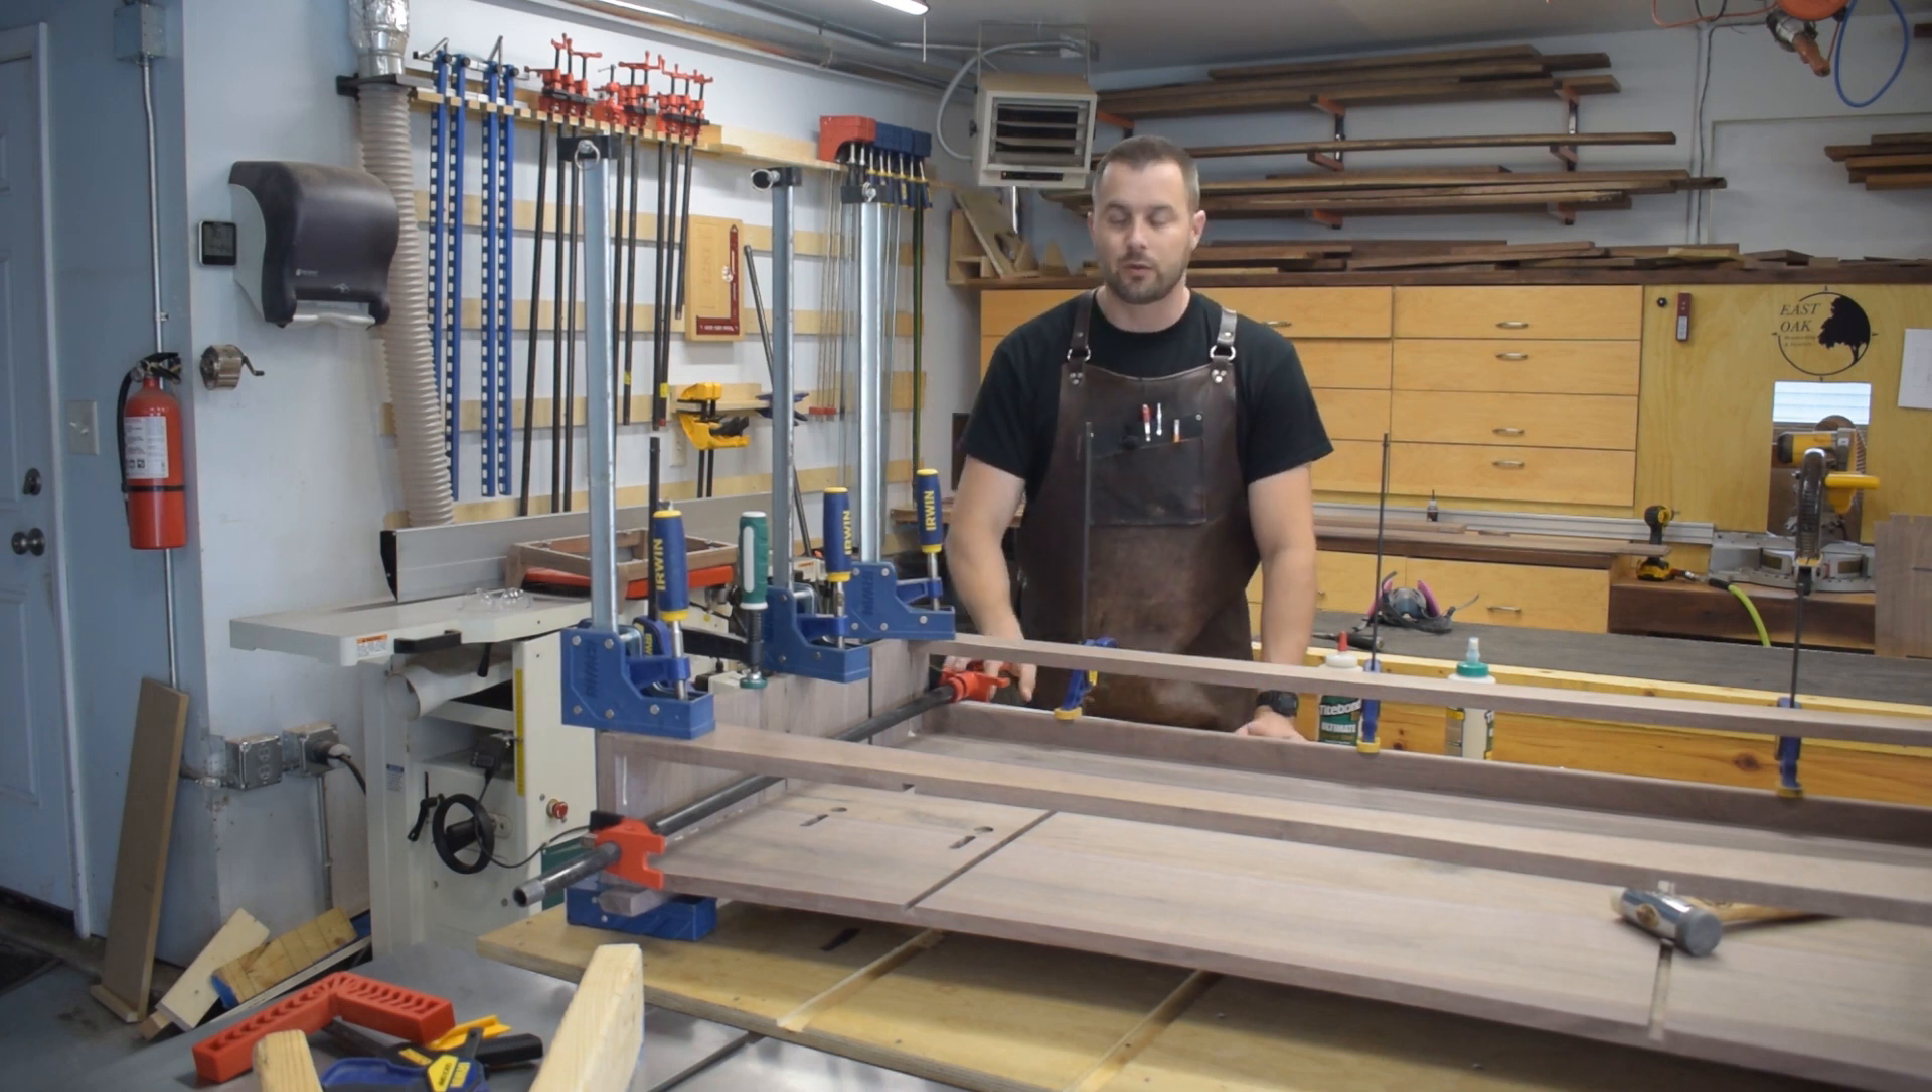I've got extra clamps on here holding everything together.